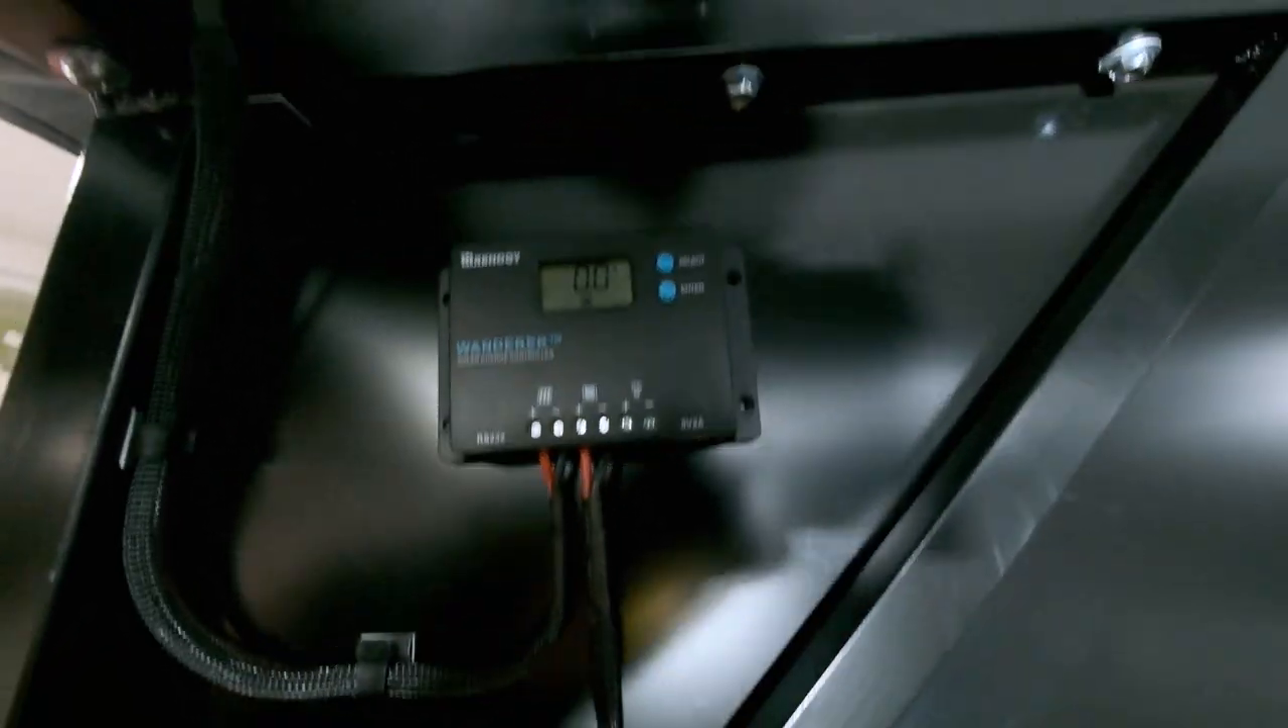All right, we got the solar charge controller in. See, it's all mounted up here.